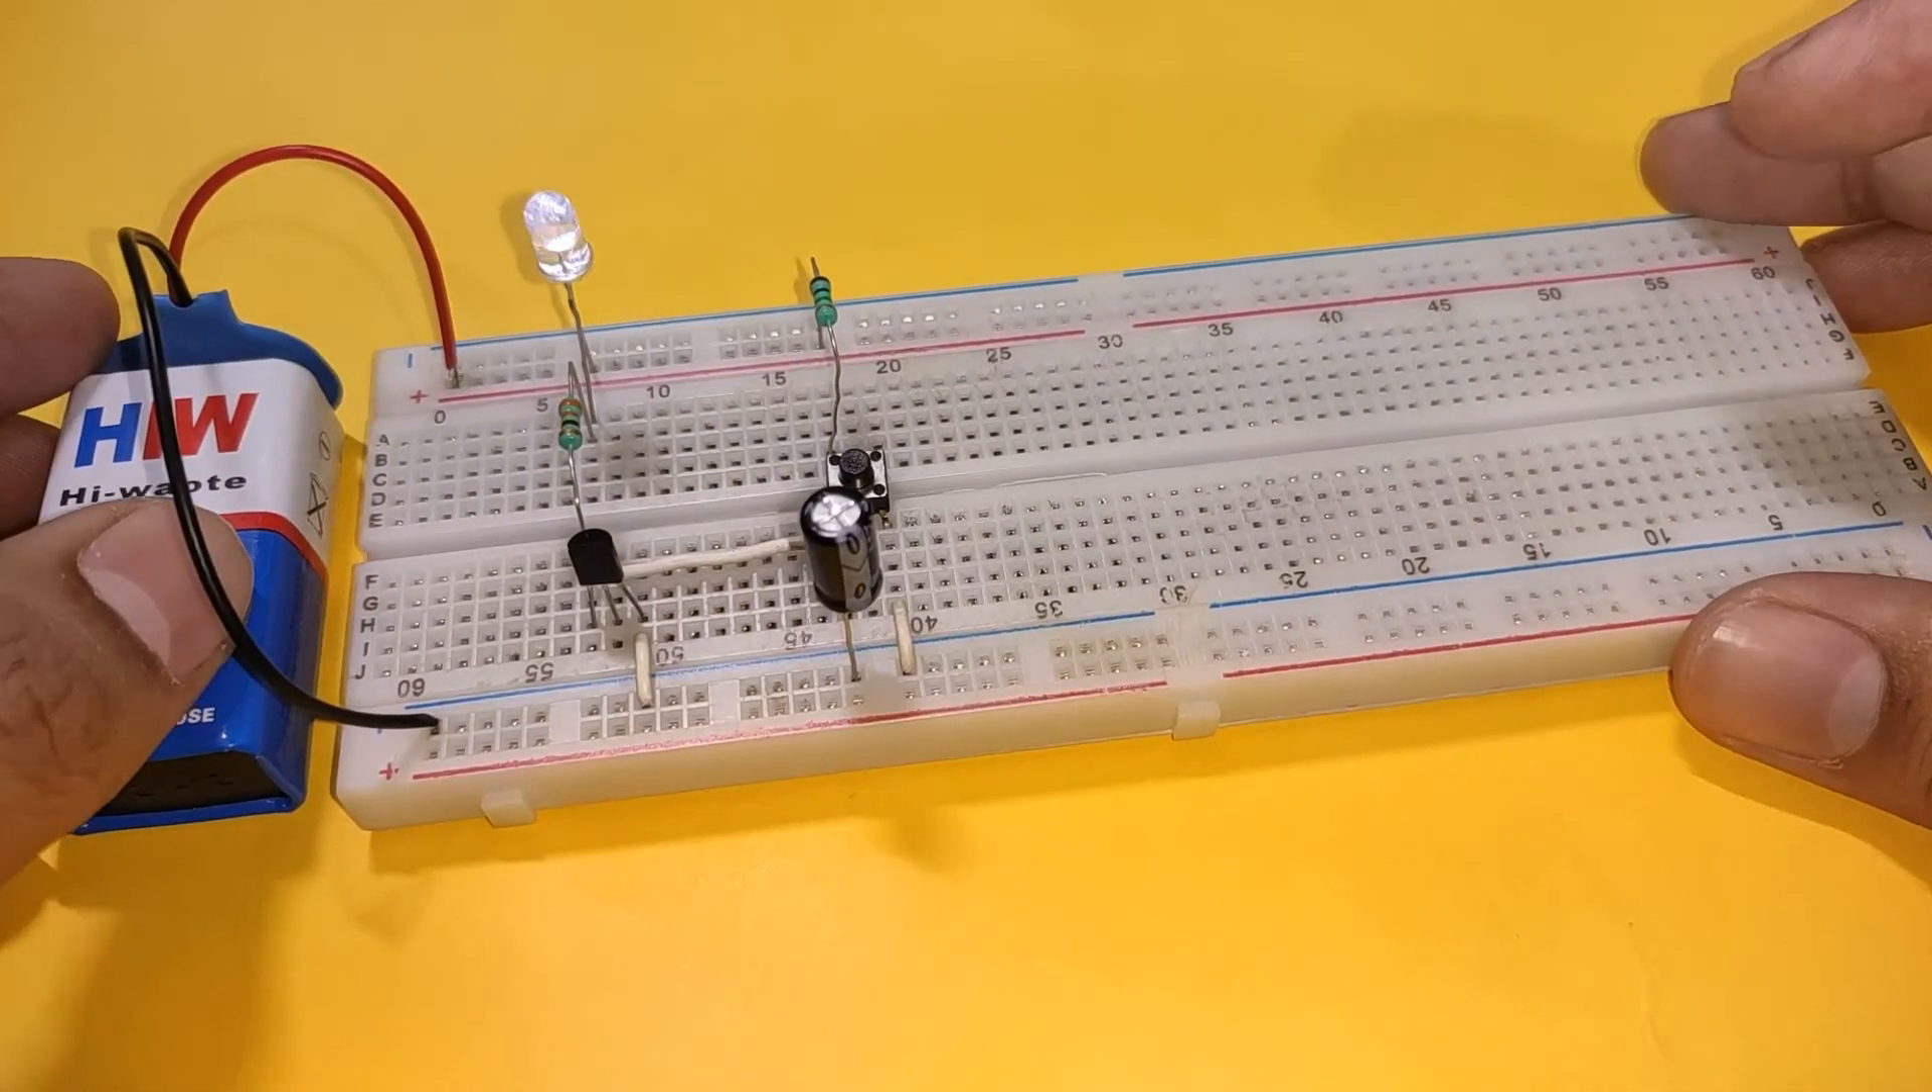Finally connect the power supply. With this, our circuit is complete.